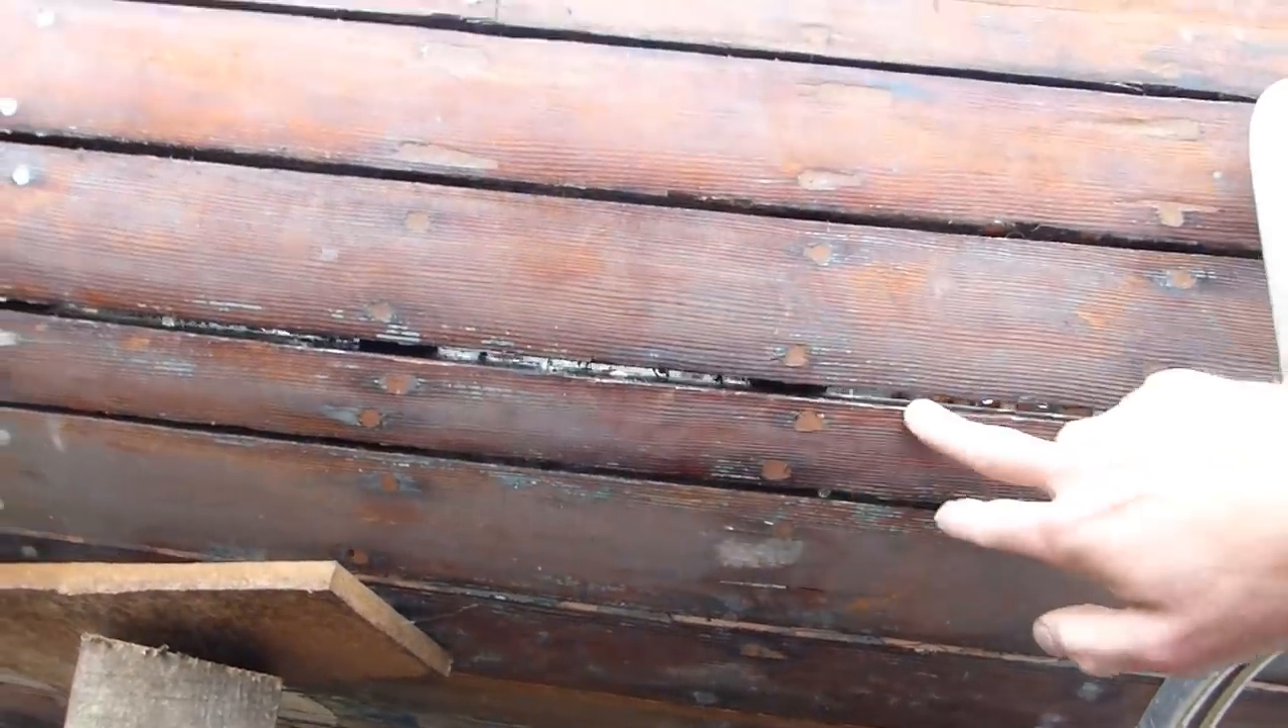And as we get towards the after side of the plank here, the gap opening up here is quite large.